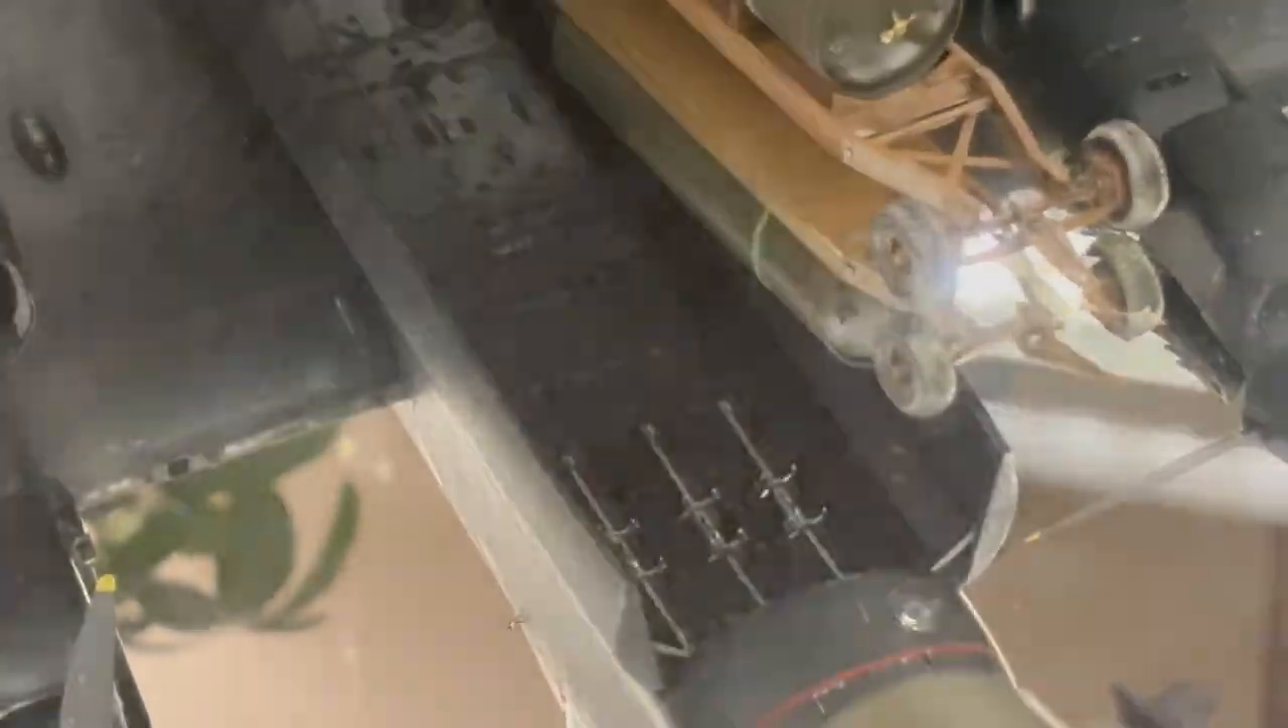I installed bomb hangers in the front of the bomb bay that have yet to be dropped down and attached to more incendiaries.